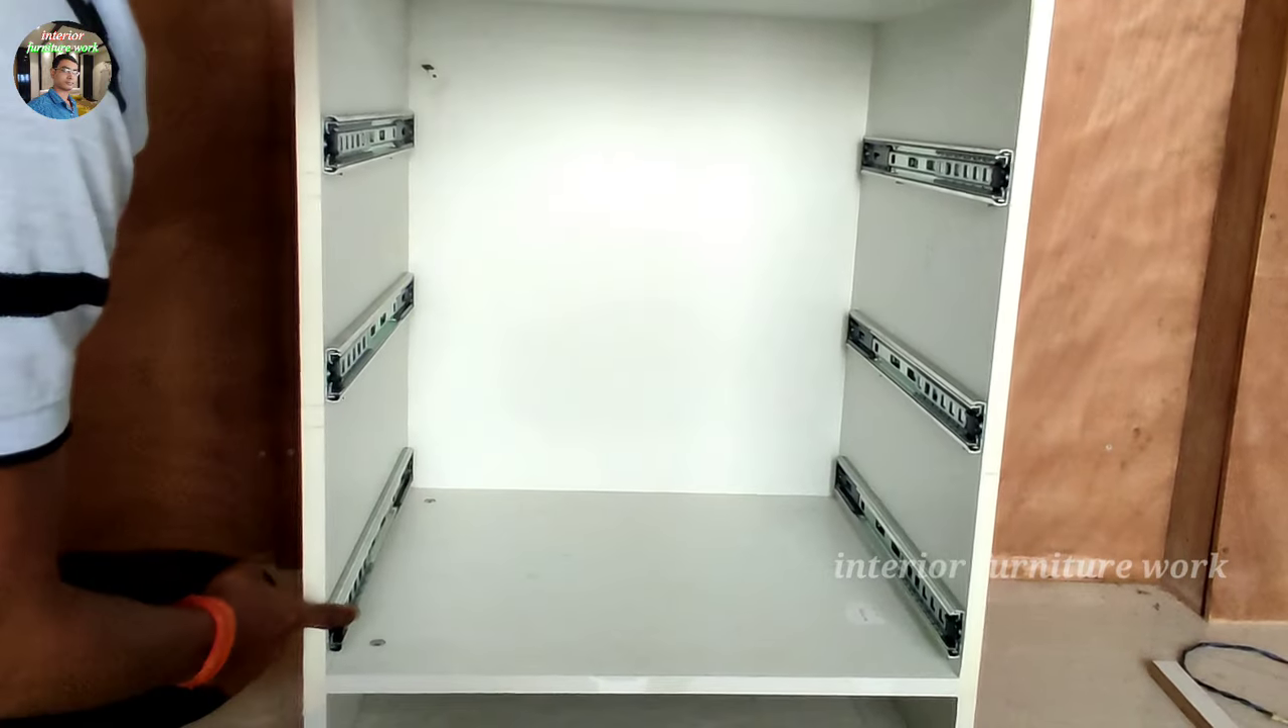तो दोस्तो देखेंगे आप कि हमने इस तरफ का भी तीन चैनल लगा लिया है और इस तरफ का भी तीन चैनल लगा लिया।